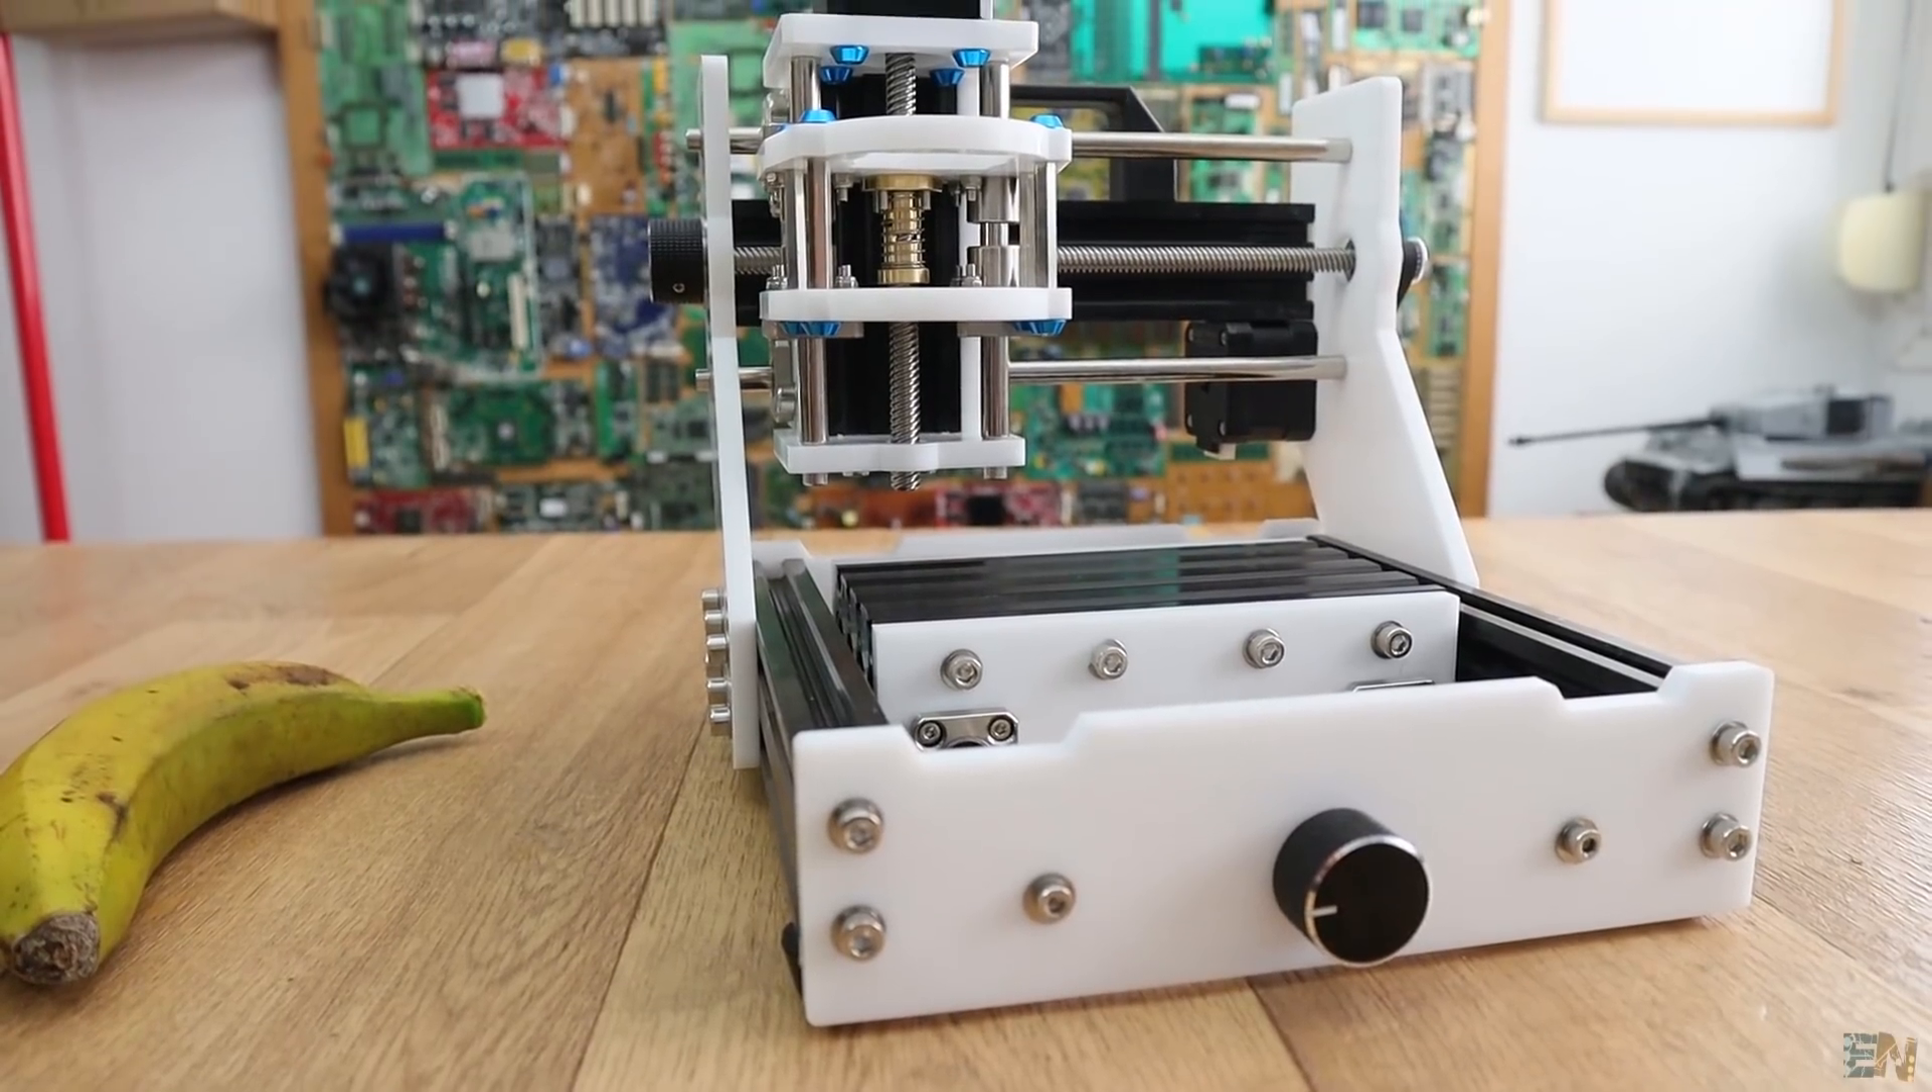We add the sides and after a few more screws, we have the entire frame ready.